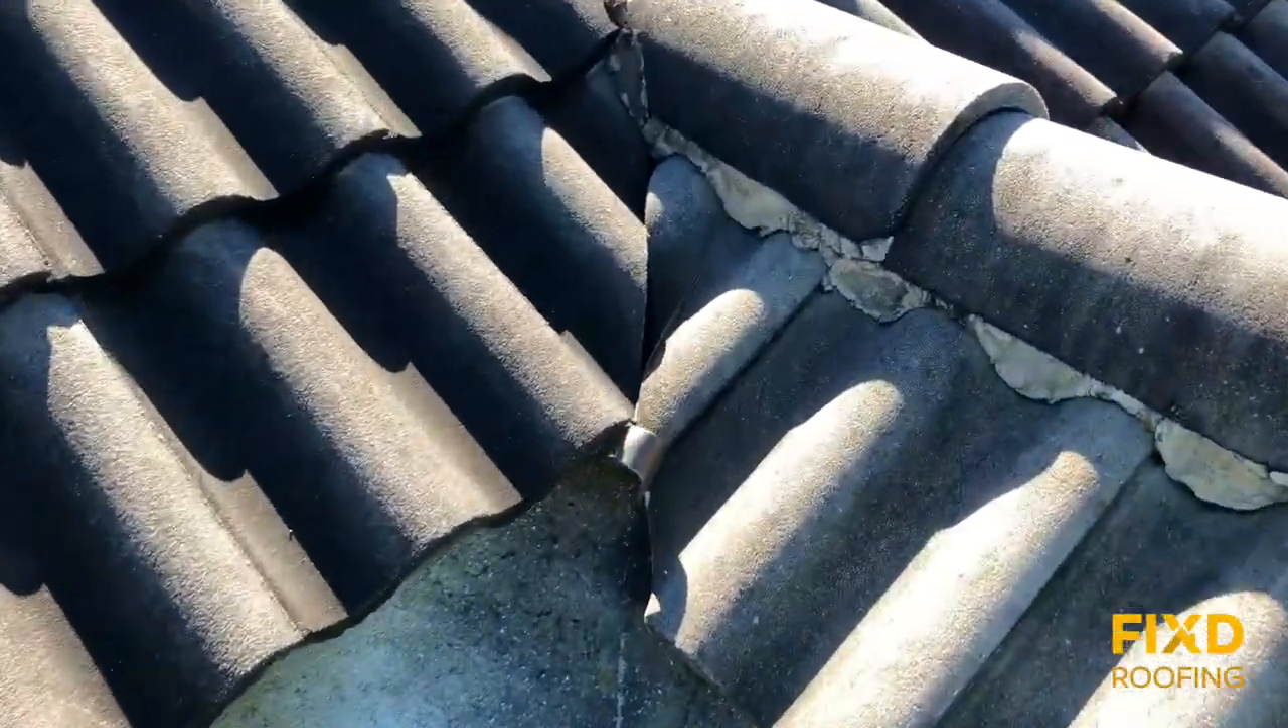These tiles kind of bump into each other and then there's gaps.